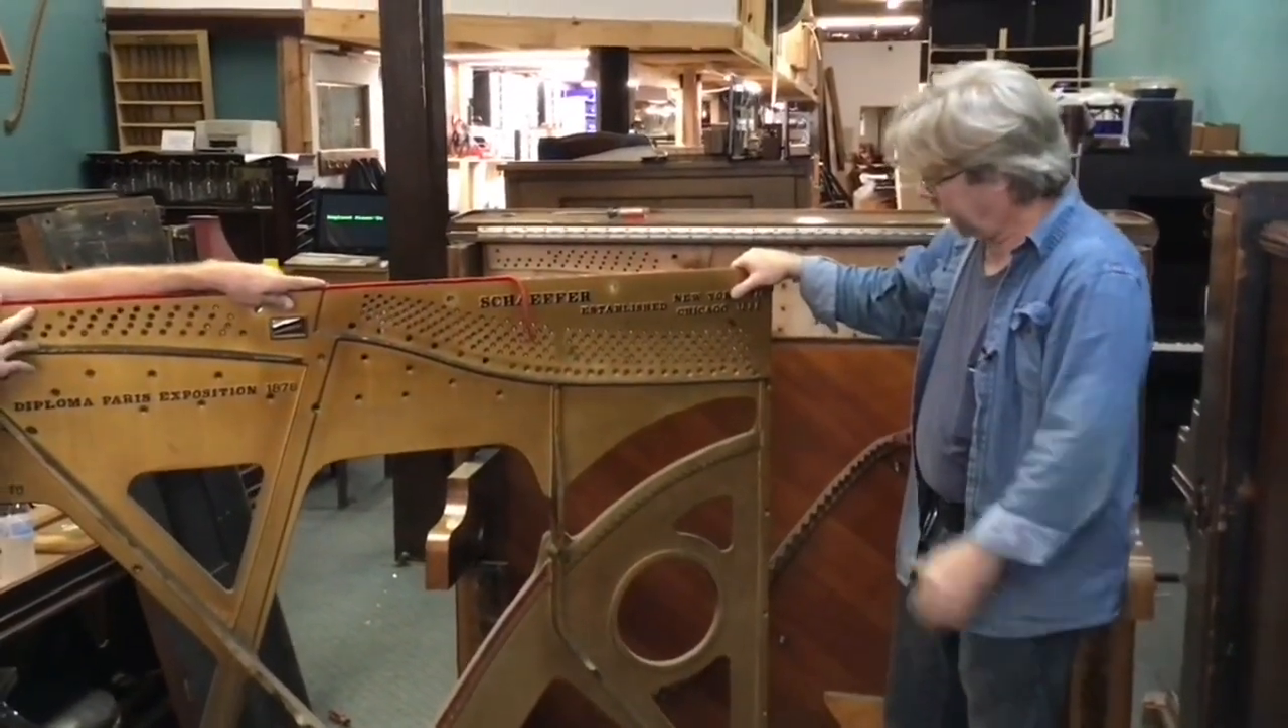That particular piece of cast iron is out.